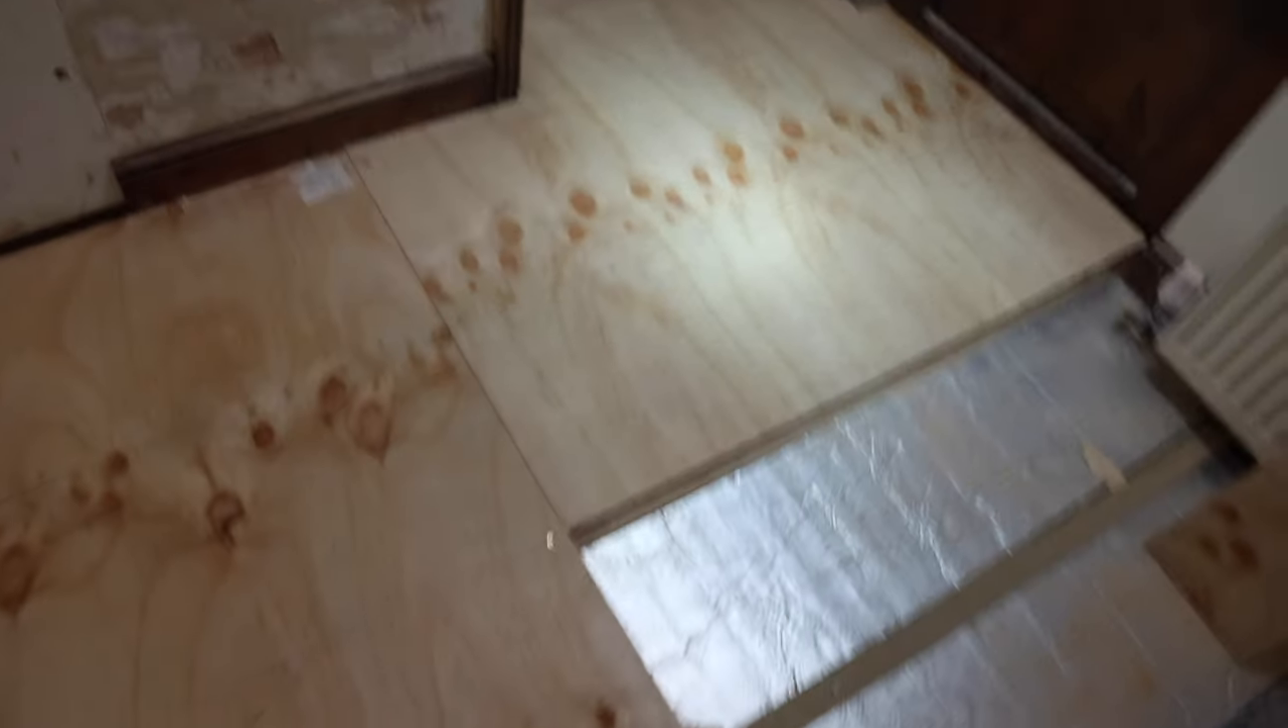The dust has been suppressed because we've got some flooring starting to go down.